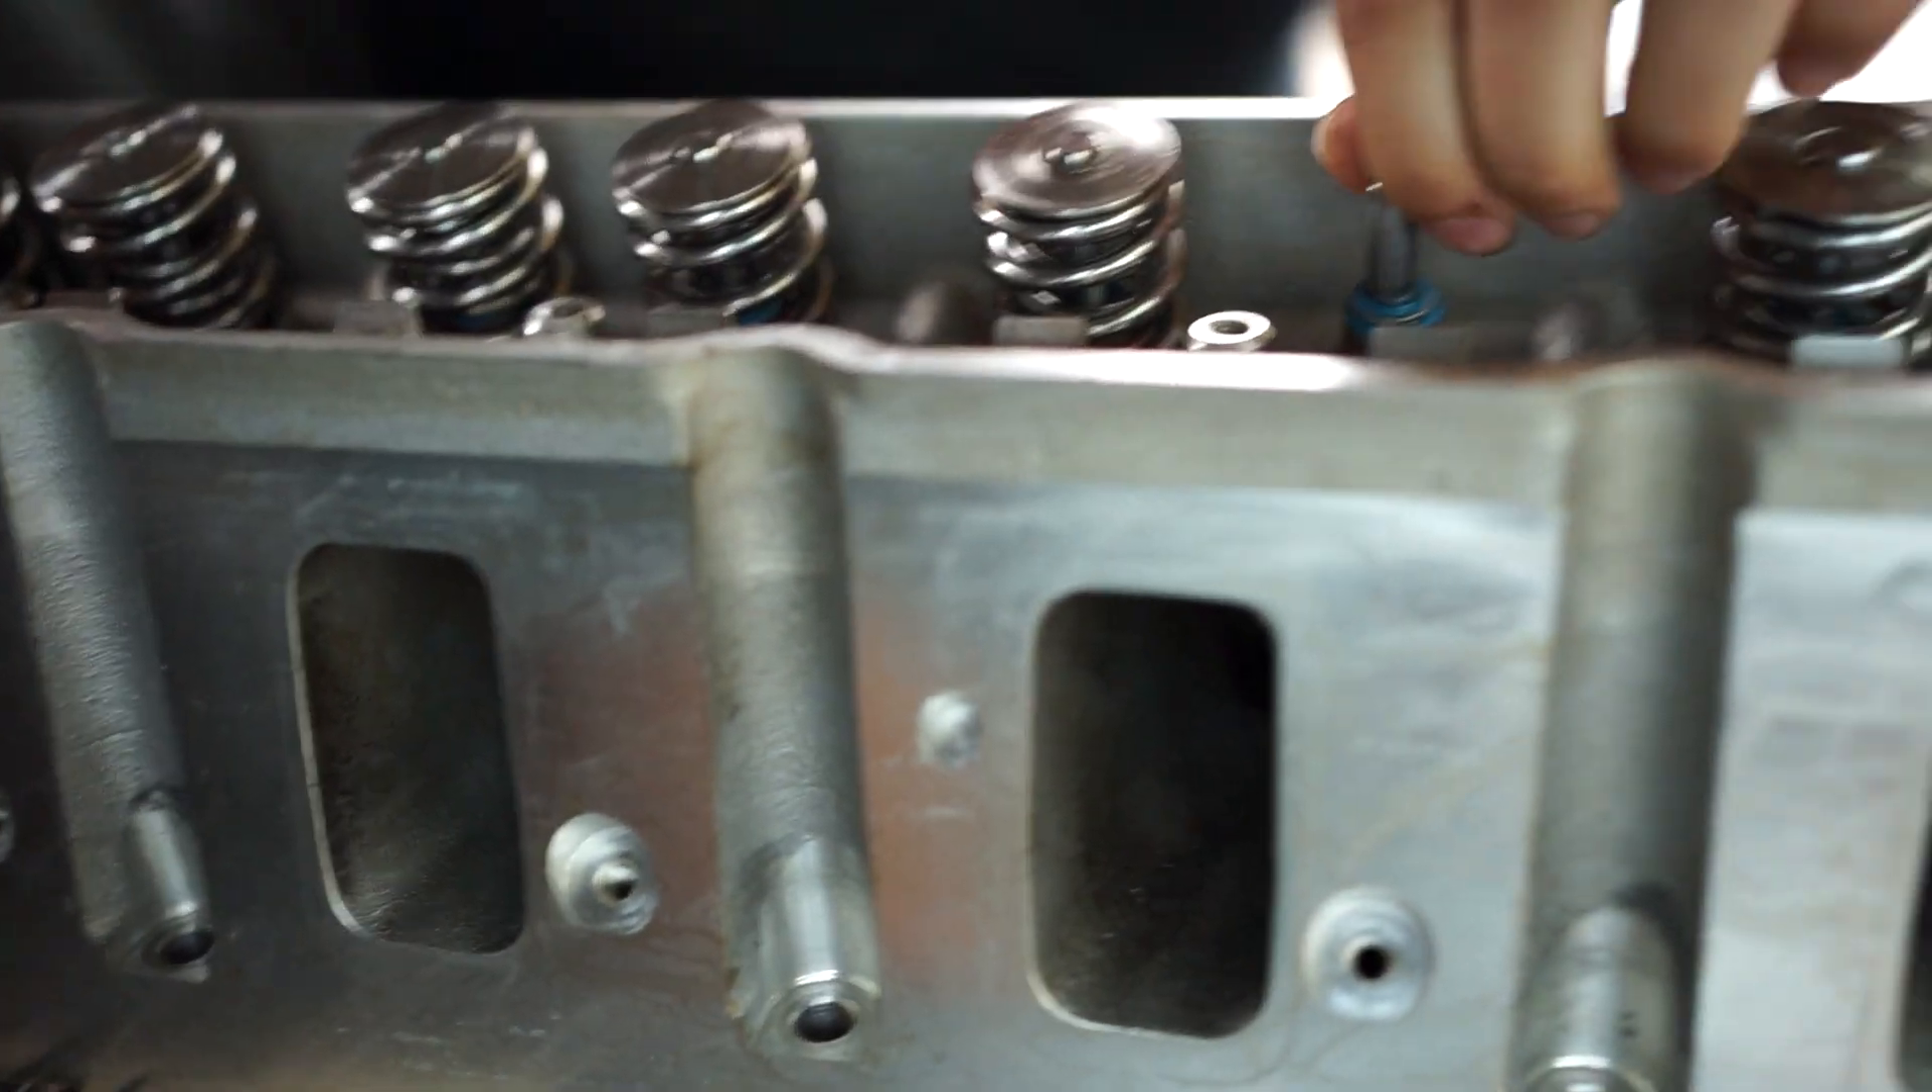We just got to put the spring back on. Yes sir.